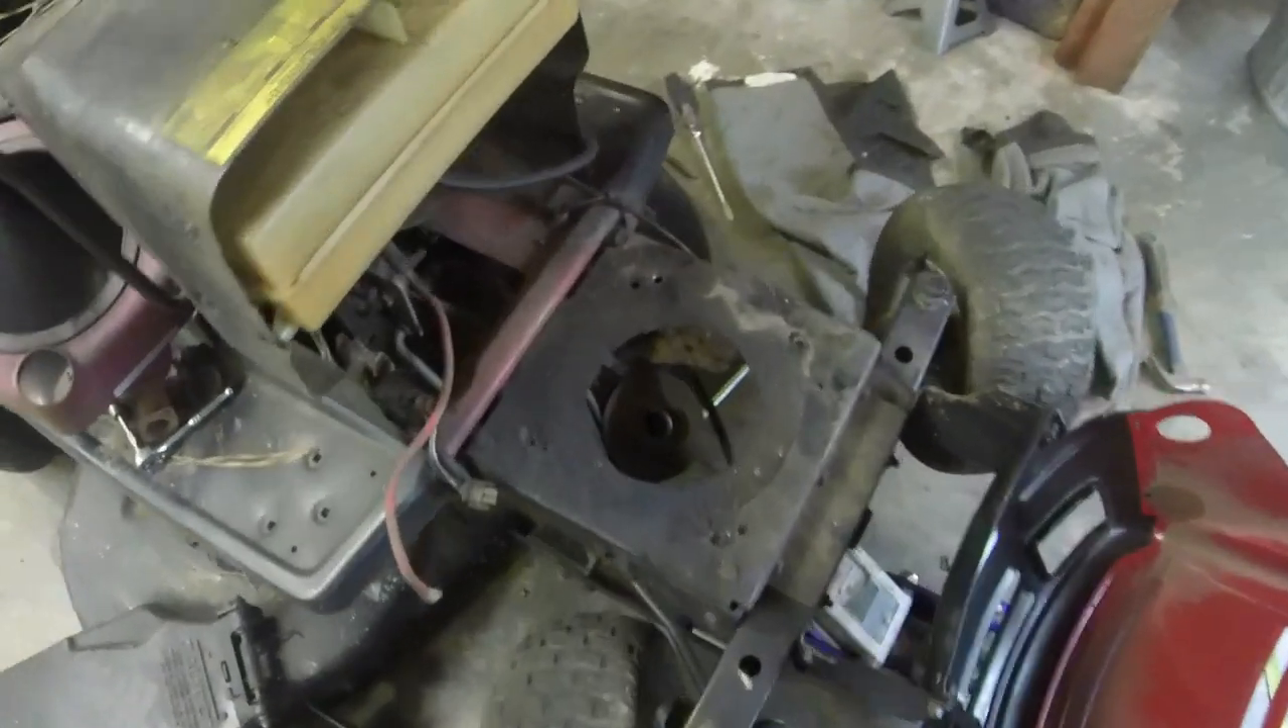So I've got the engine off.